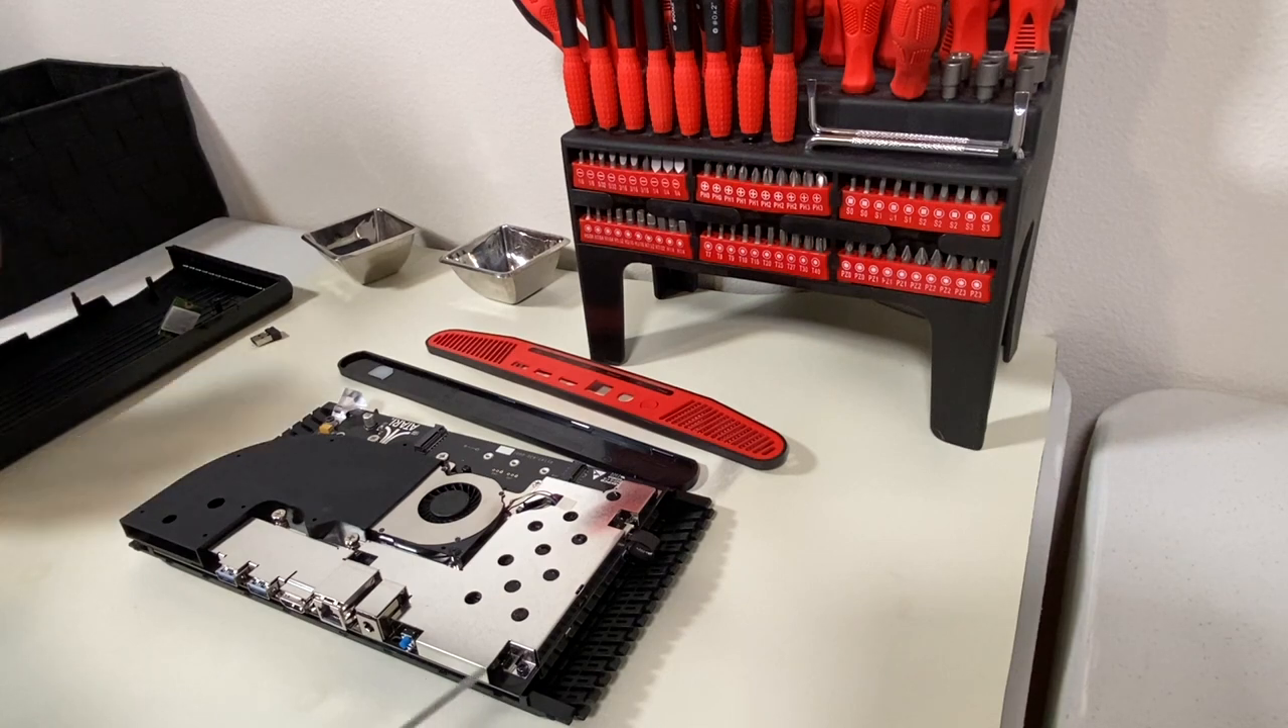So I've got the top case, uh, pulled off. The front and rear bezels are here and I'm going to begin by removing this heat shield so we can see what's underneath it.